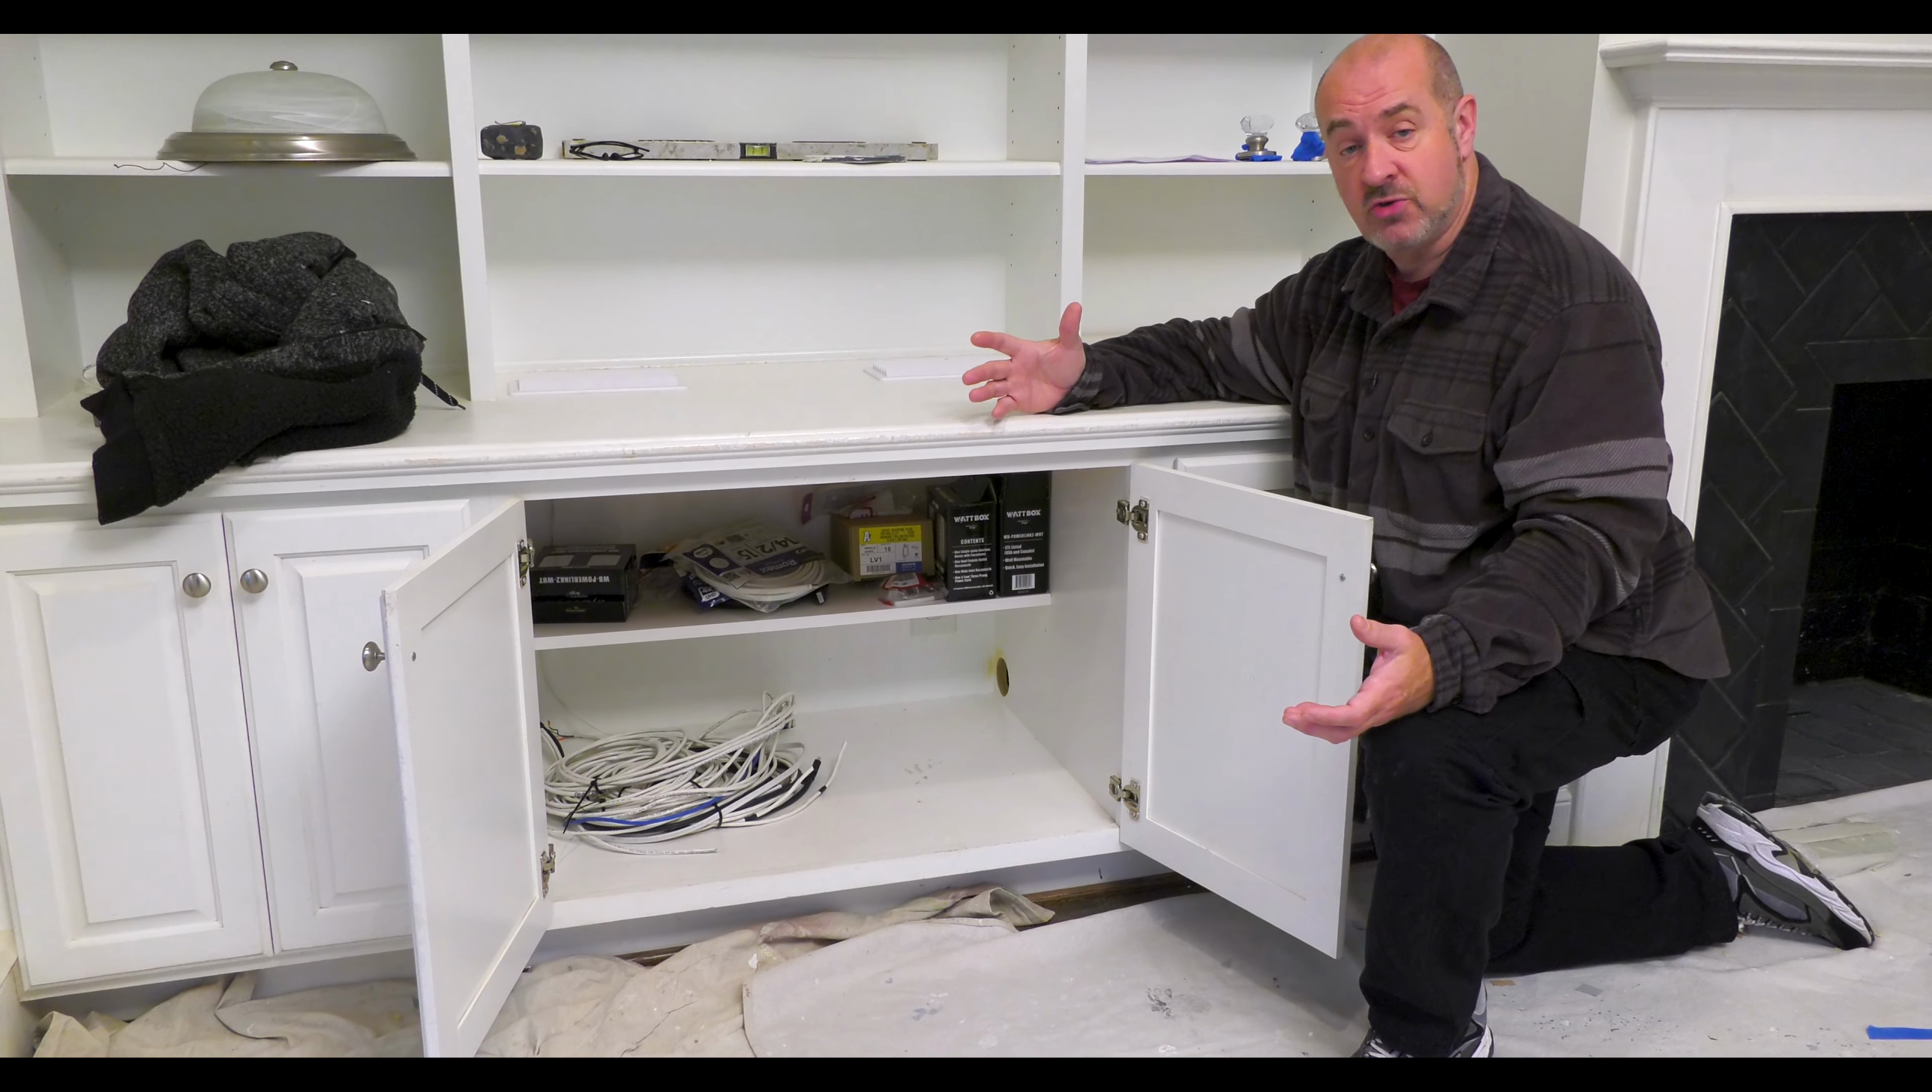No electronics have been installed yet.